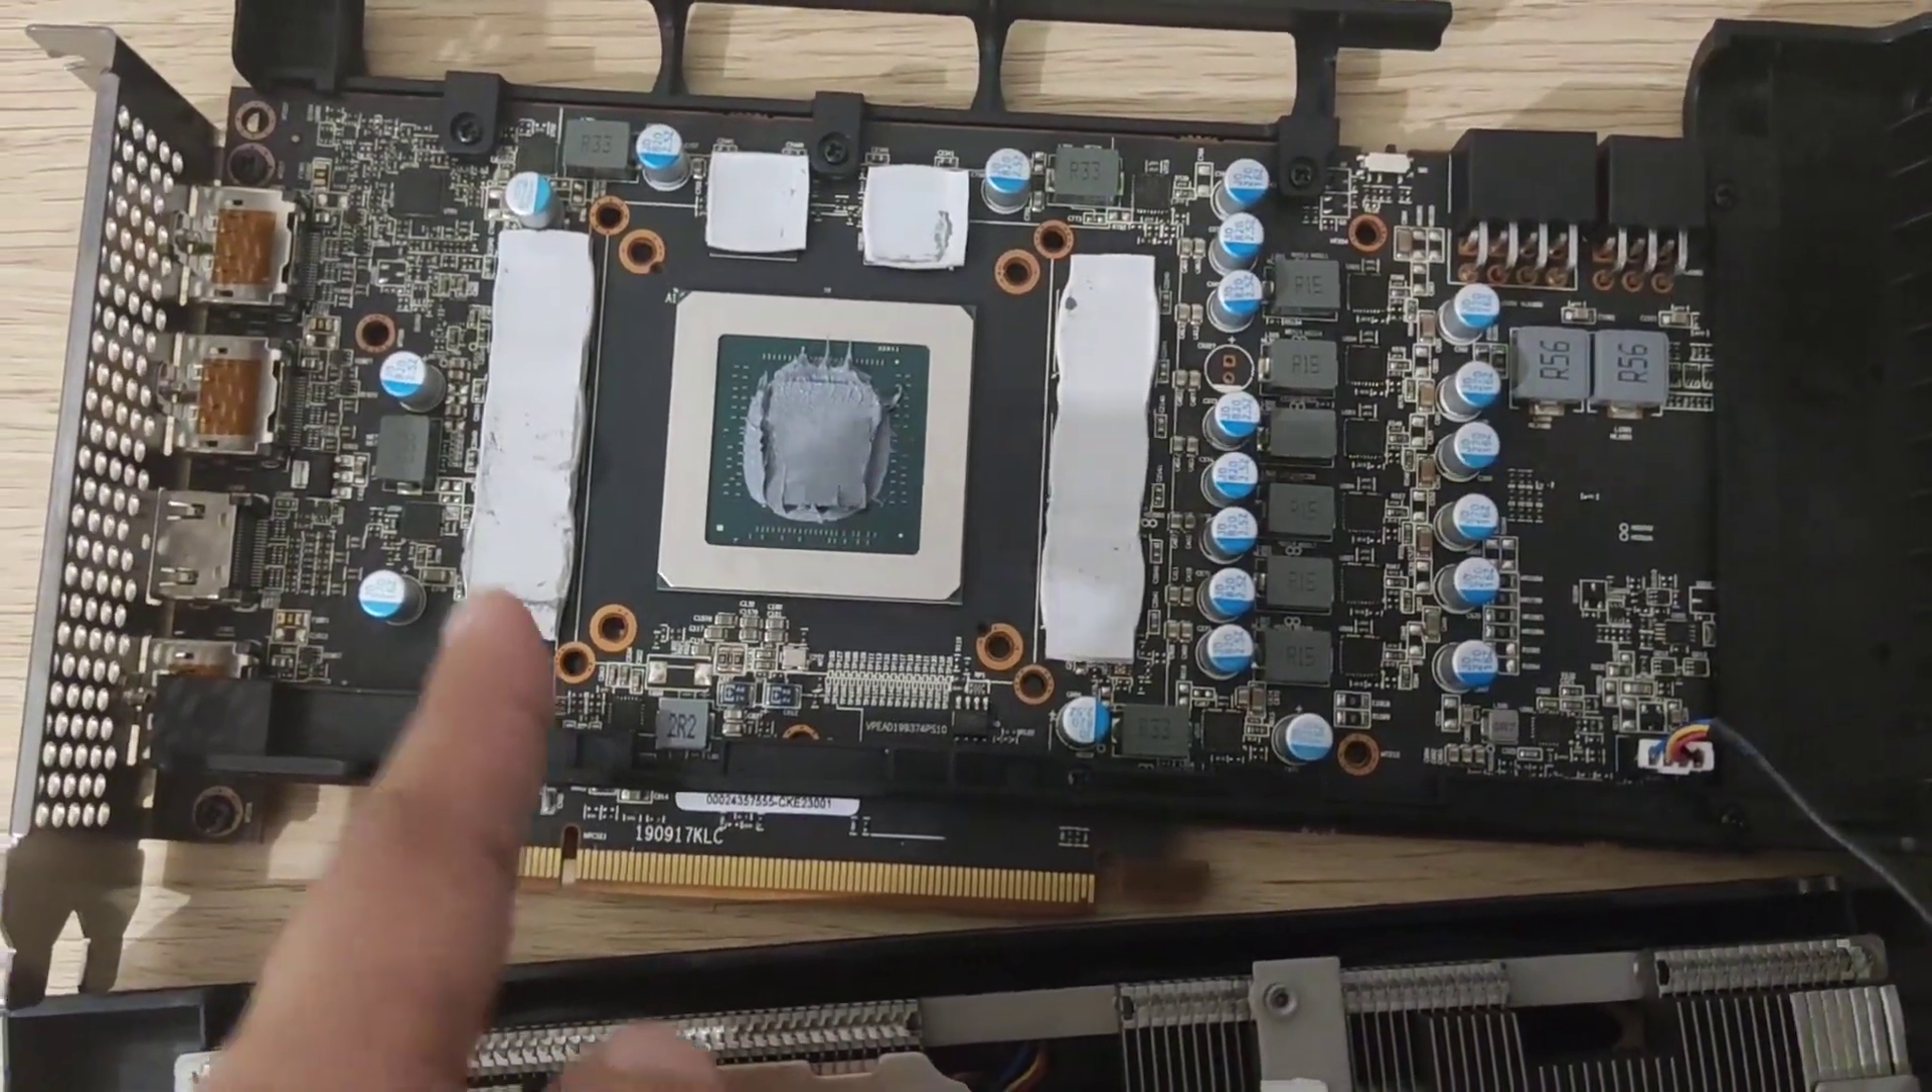I haven't taken the thermal pads off to see underneath.